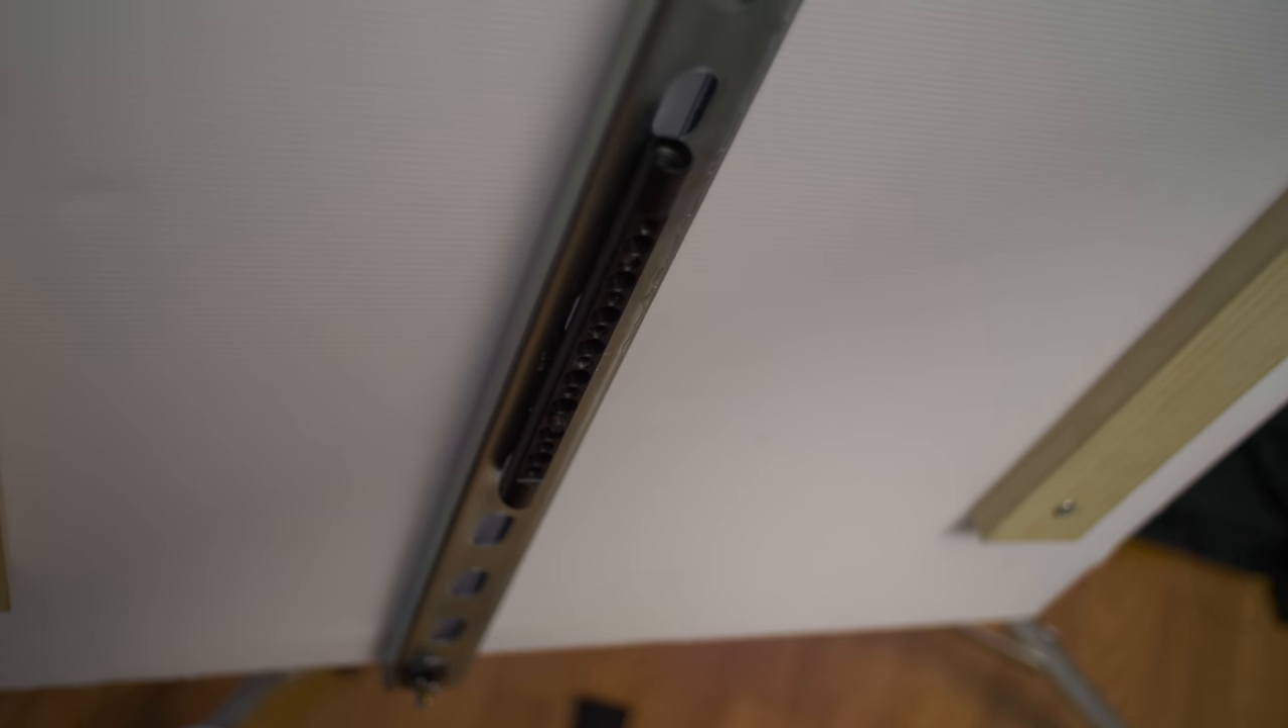This little 15 millimeter cheese rail I had lying in the bottom of my AKS bag seemed to be pretty perfect and was super easy to attach to the aluminum strut using some threaded washers.